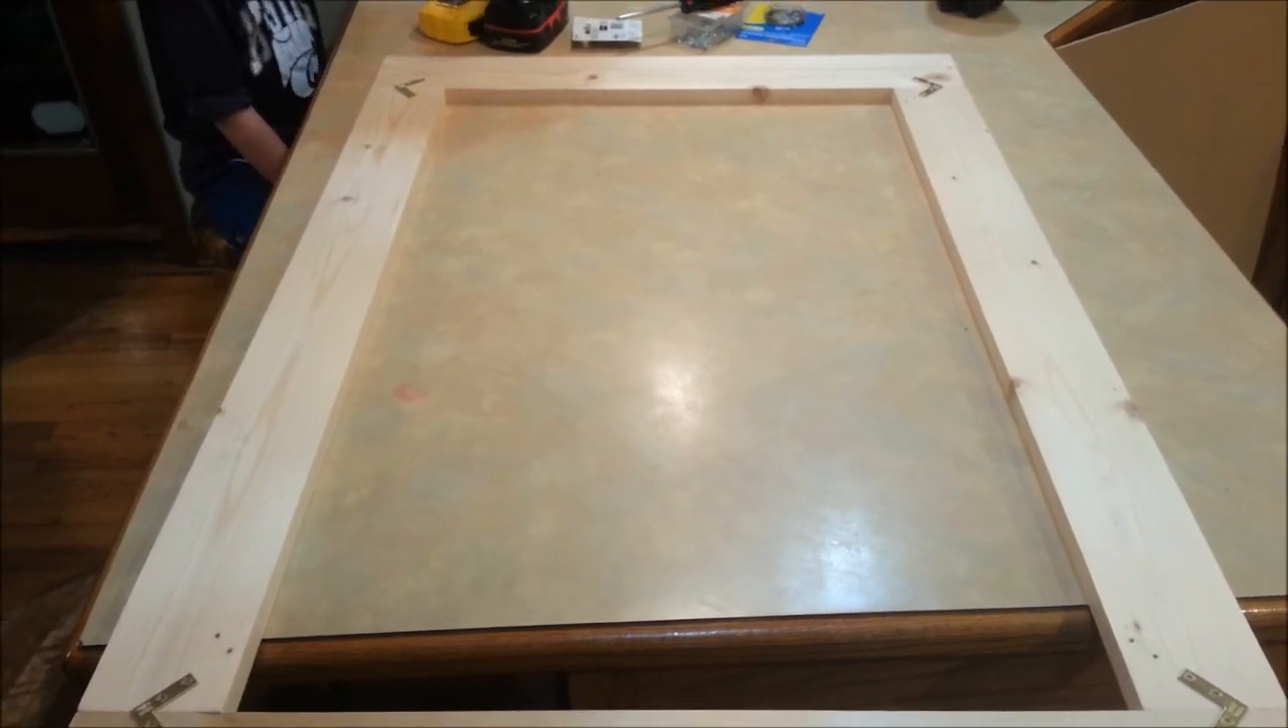The frame is done being put together.